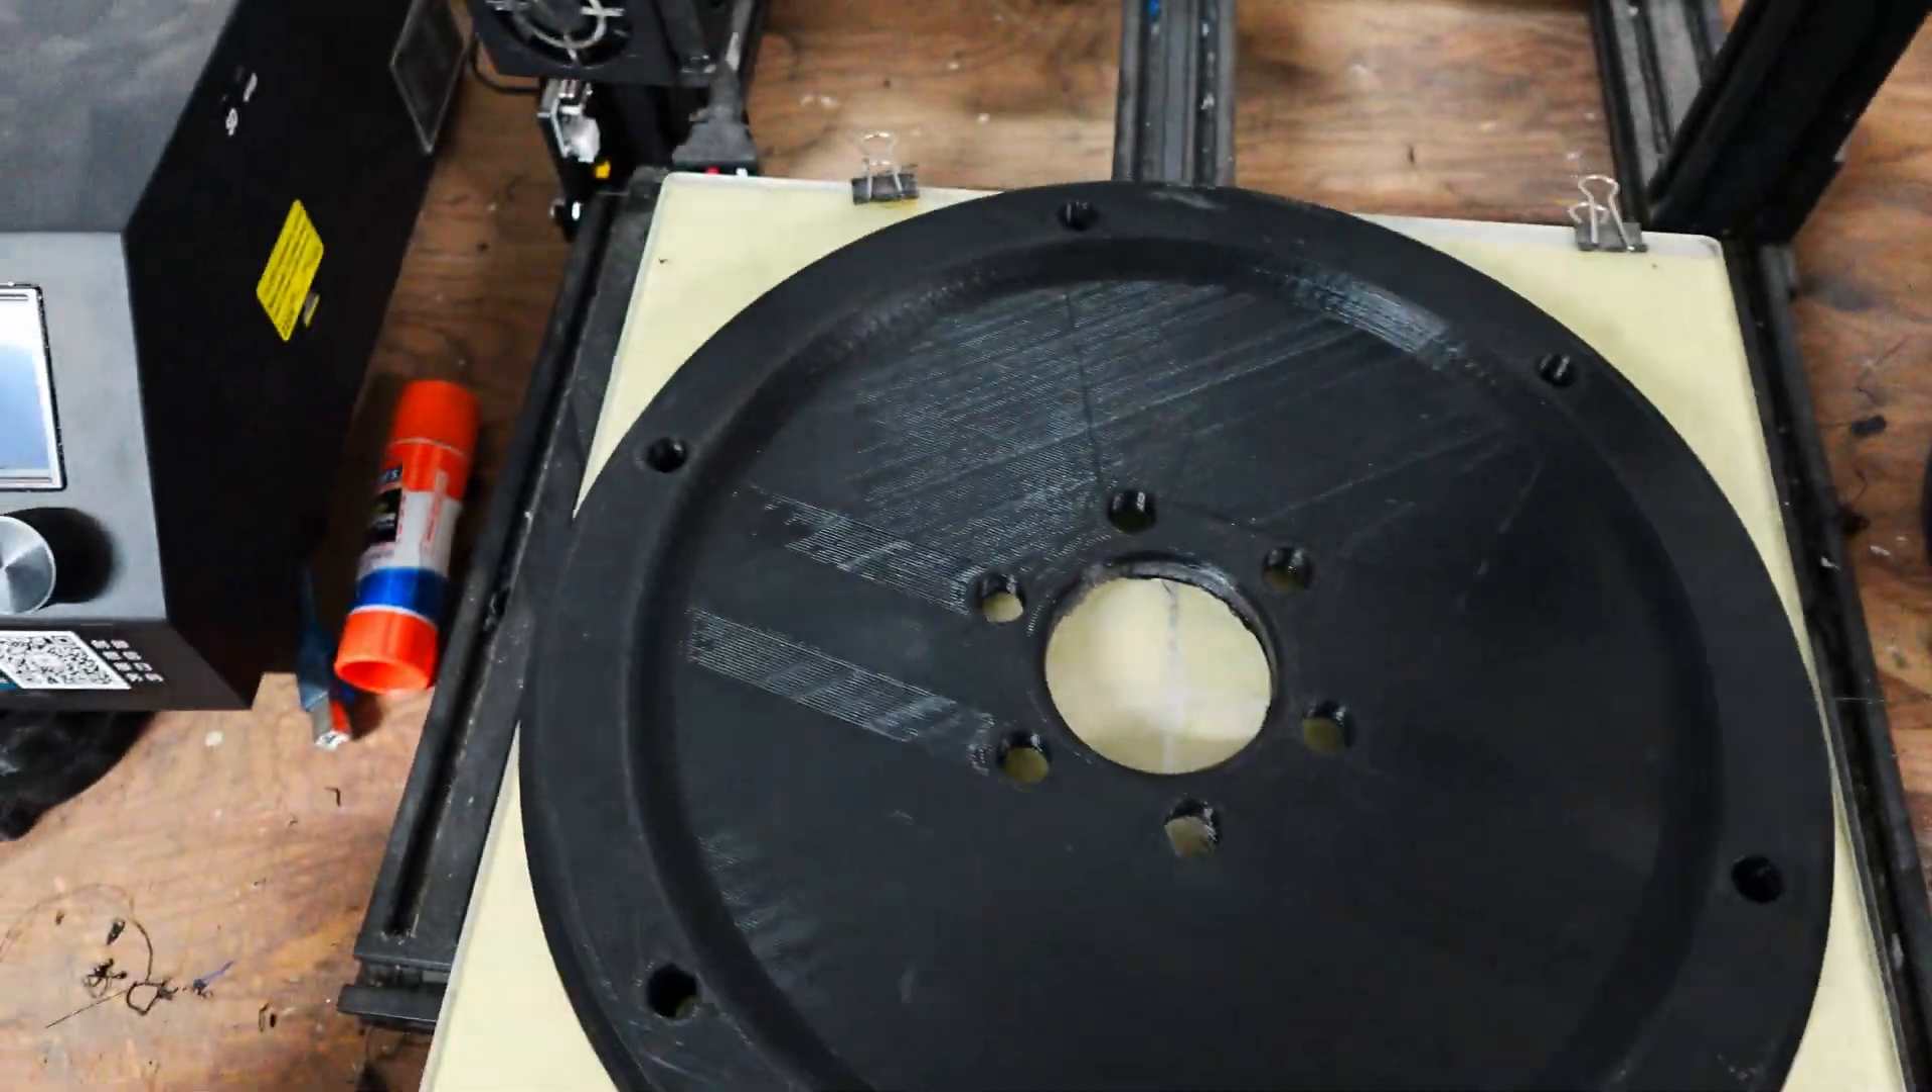3d printed a whole flywheel on my cr10 here which barely freaking fits on this thing but it fits.